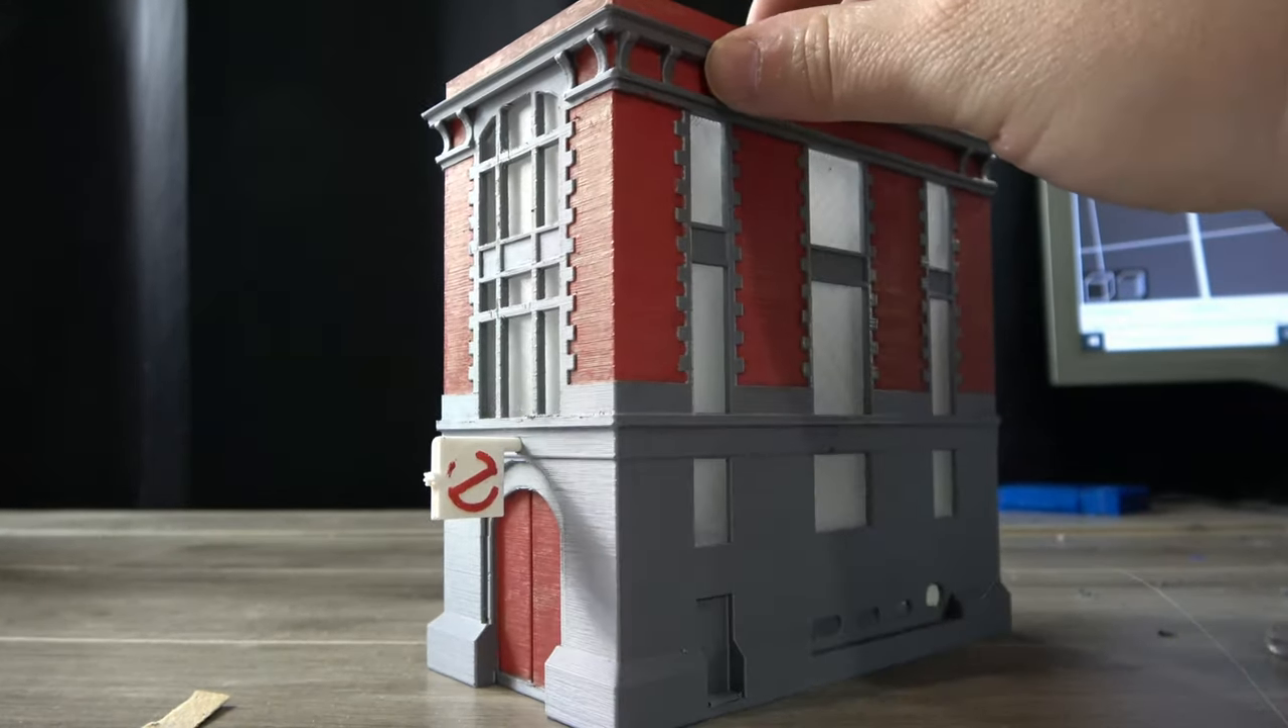And our assembly work for the case is basically done.